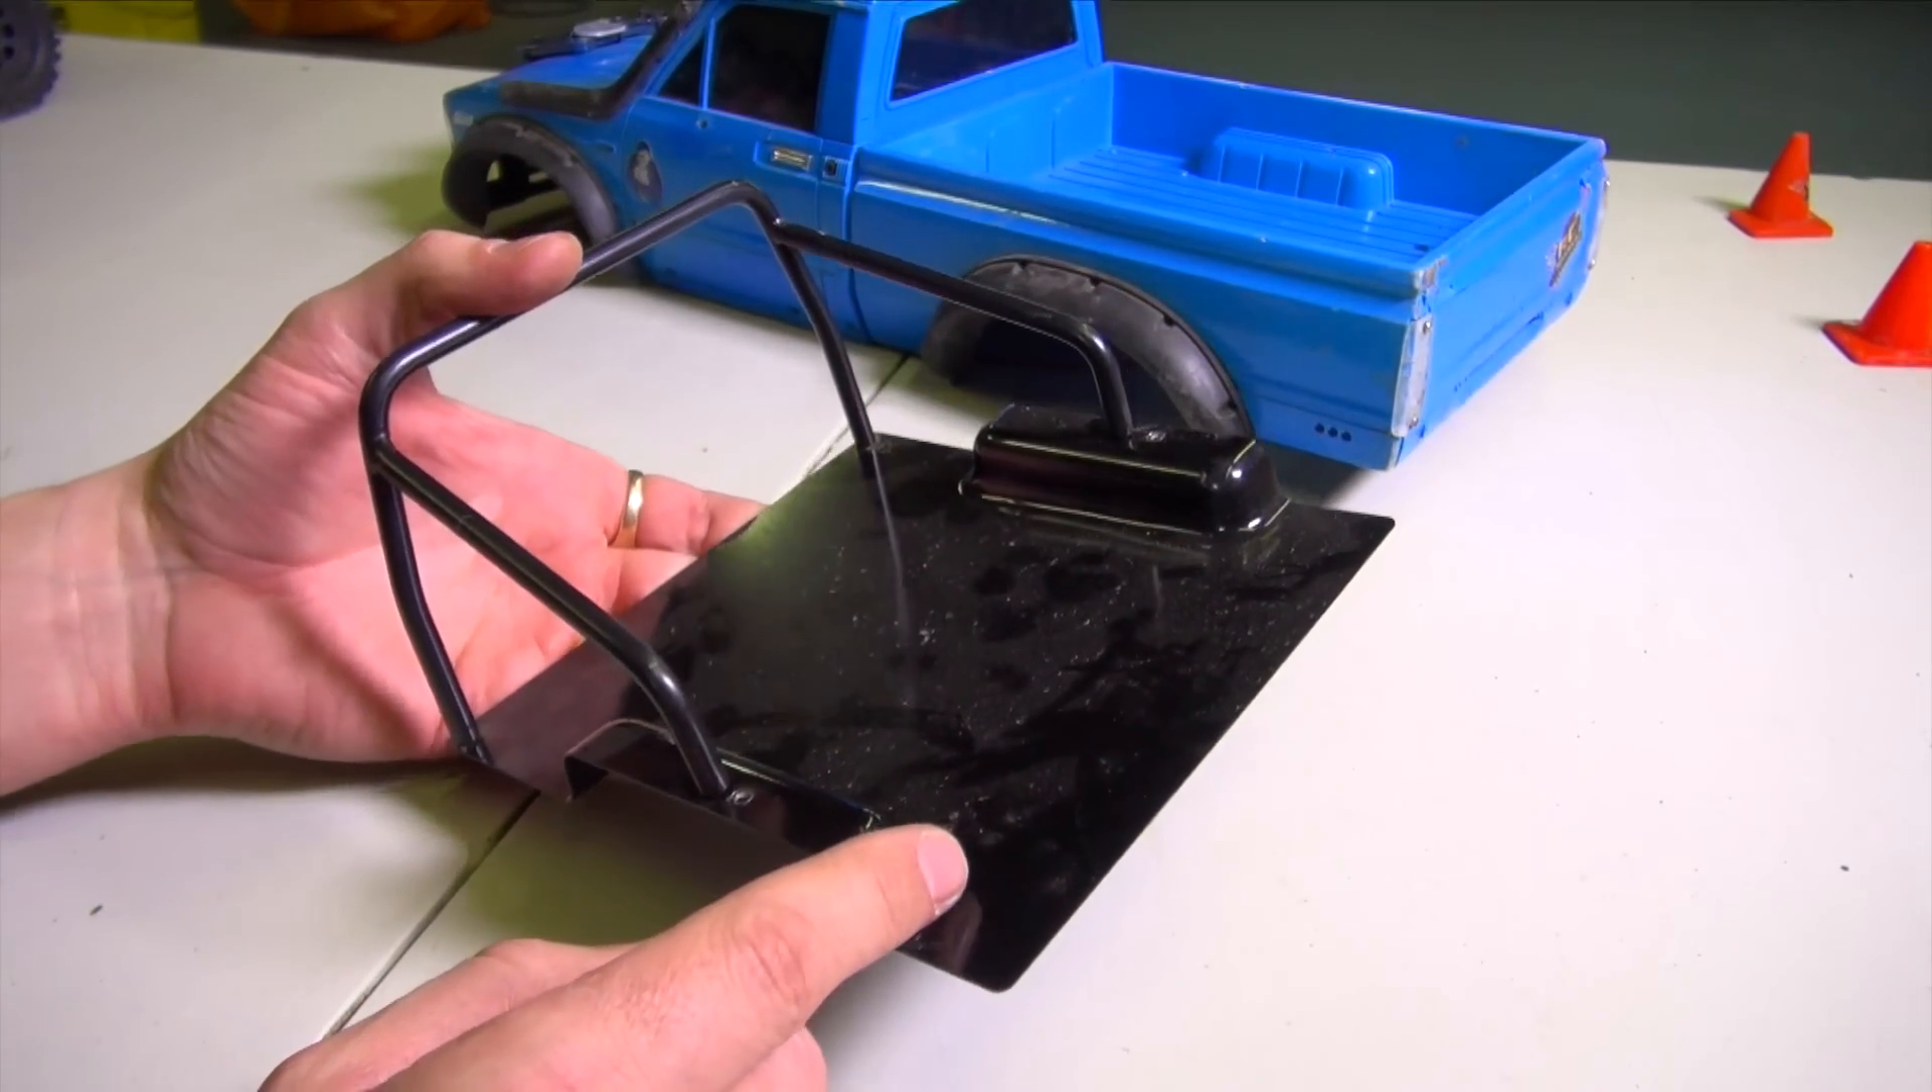What I'm going to do today, you can see I've already removed this back roll bar and the reason why I'm going to do that is I'm actually going to use this in my Ford FX4 that I have.